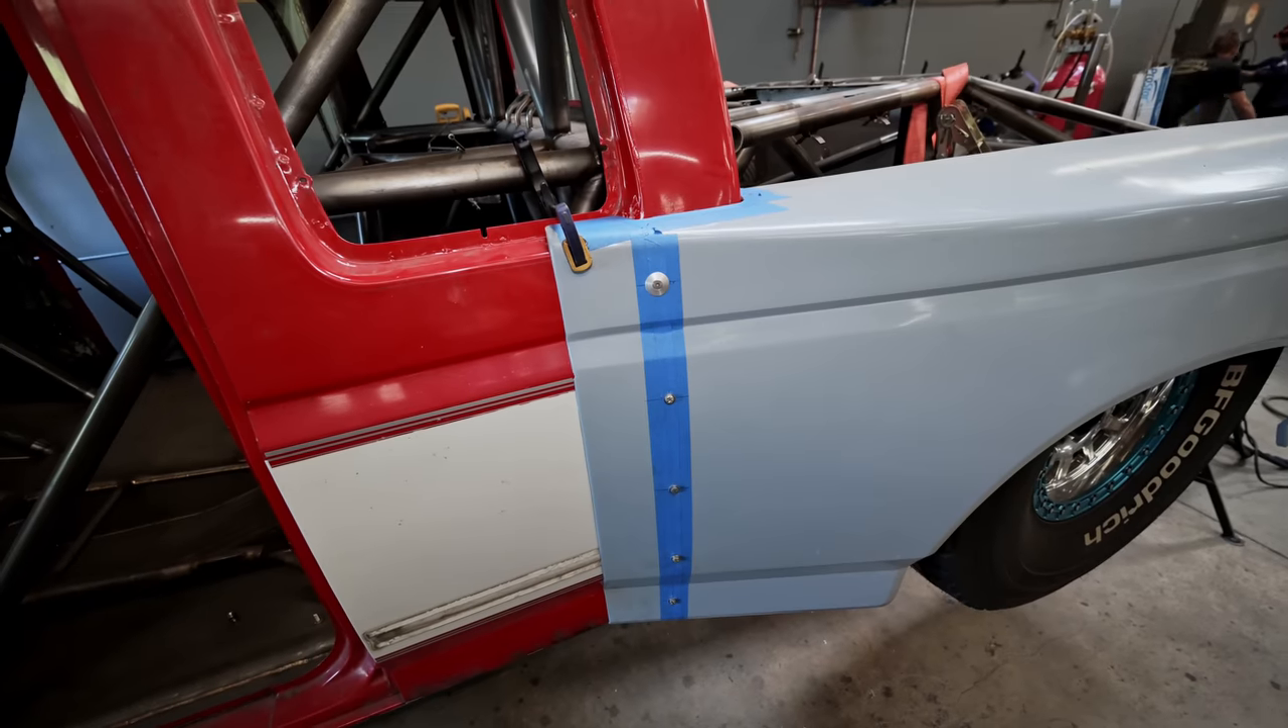If you notice the bedsides come way onto the cab this will get notched out.